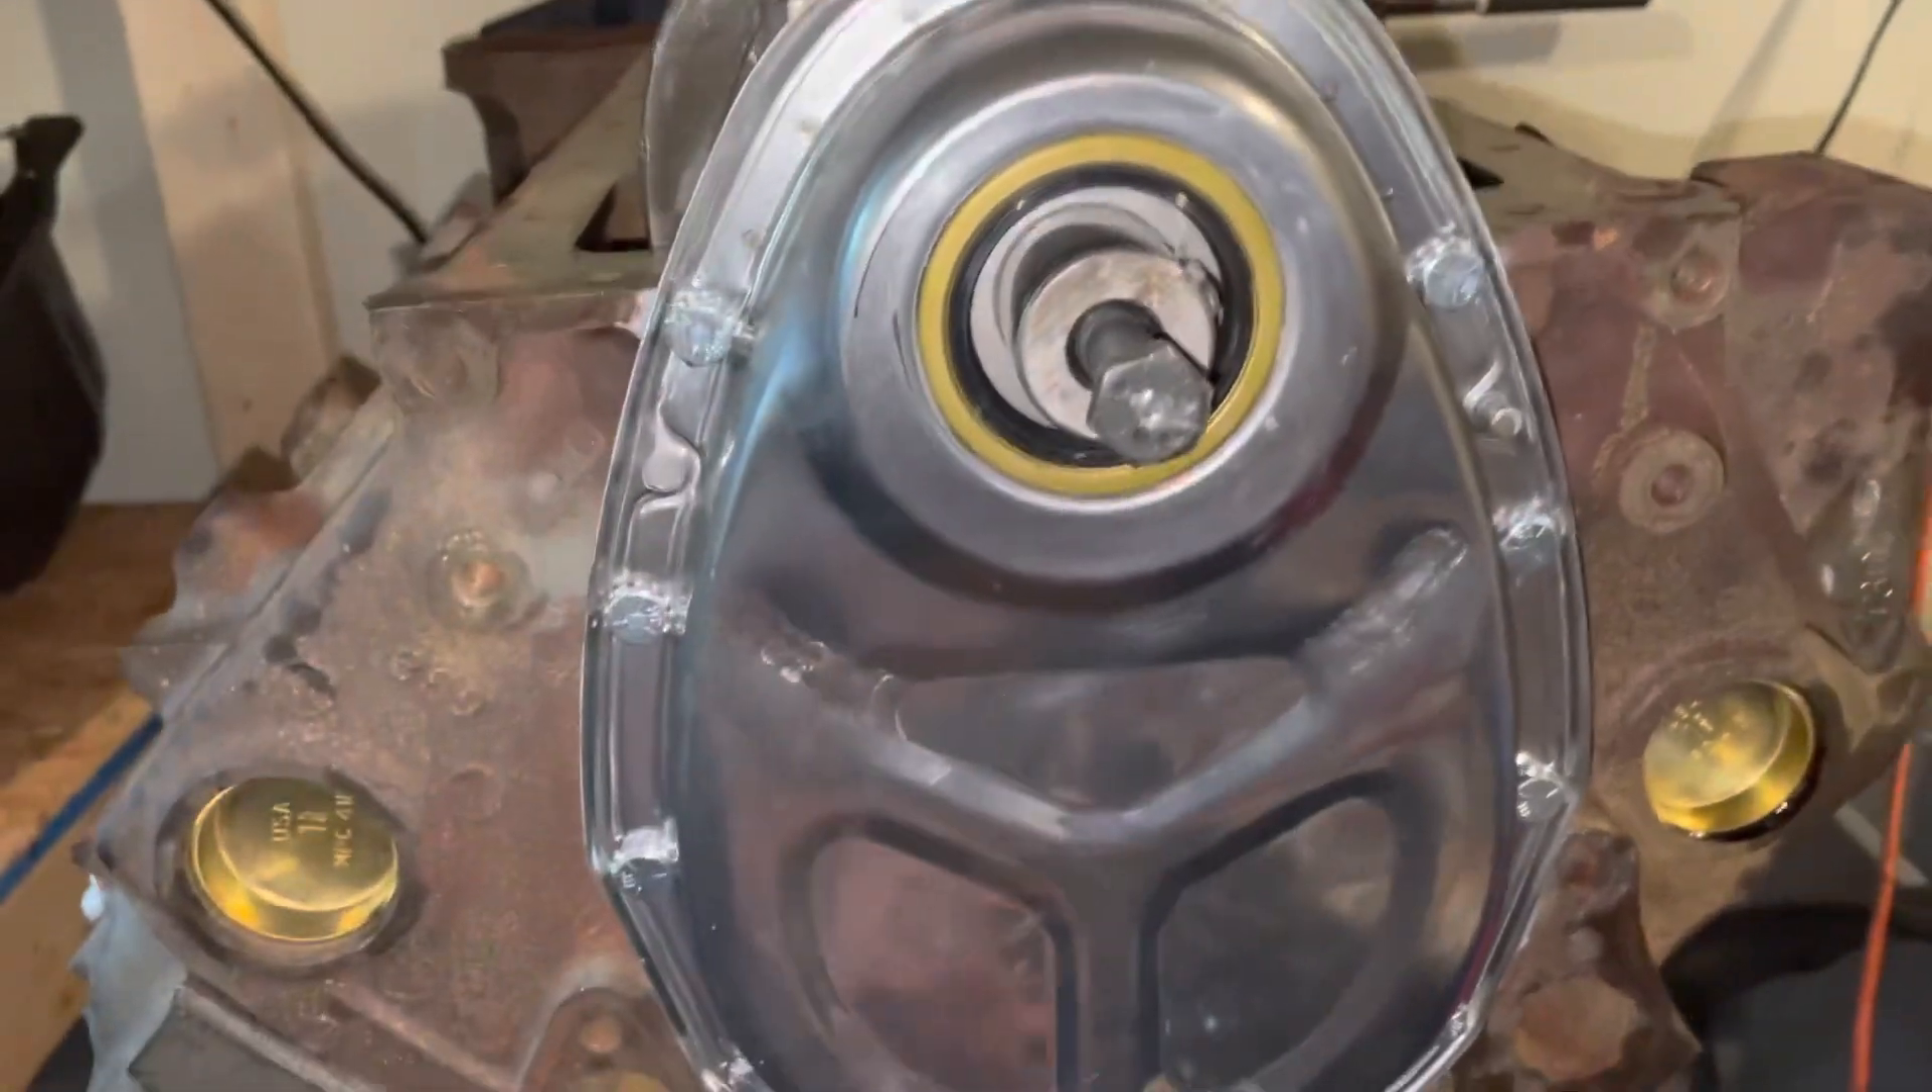All right the timing cover's now on i've got all the bolts tightened down.